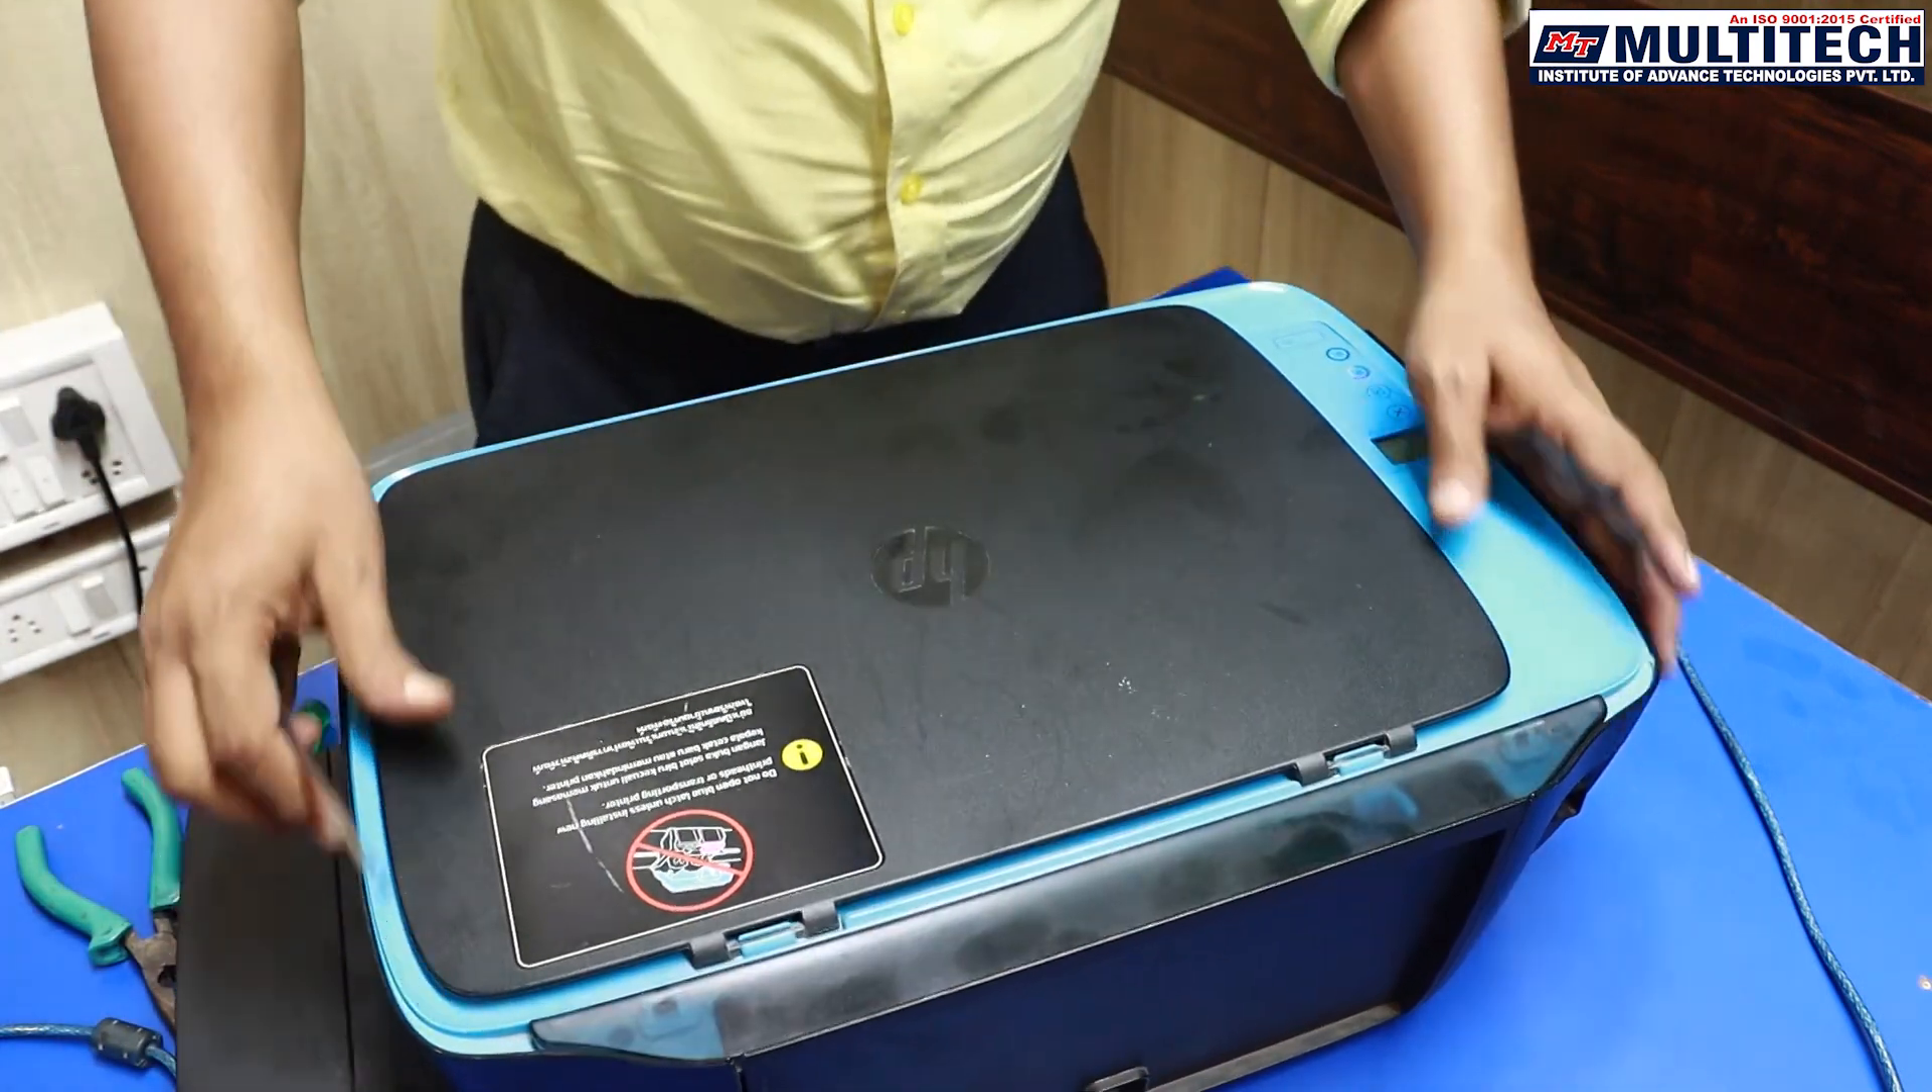तो देखिए टॉप कवर को भी हमने लगा दिया है।